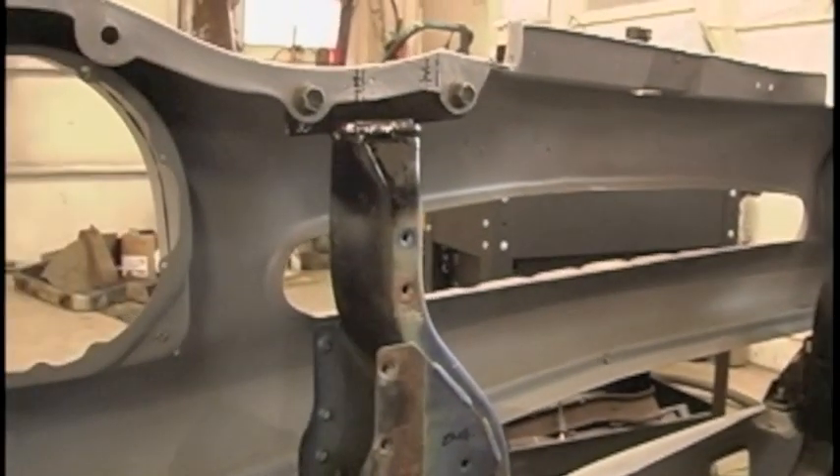So this is the modified radiator support in place and it's just holding up the nose here.